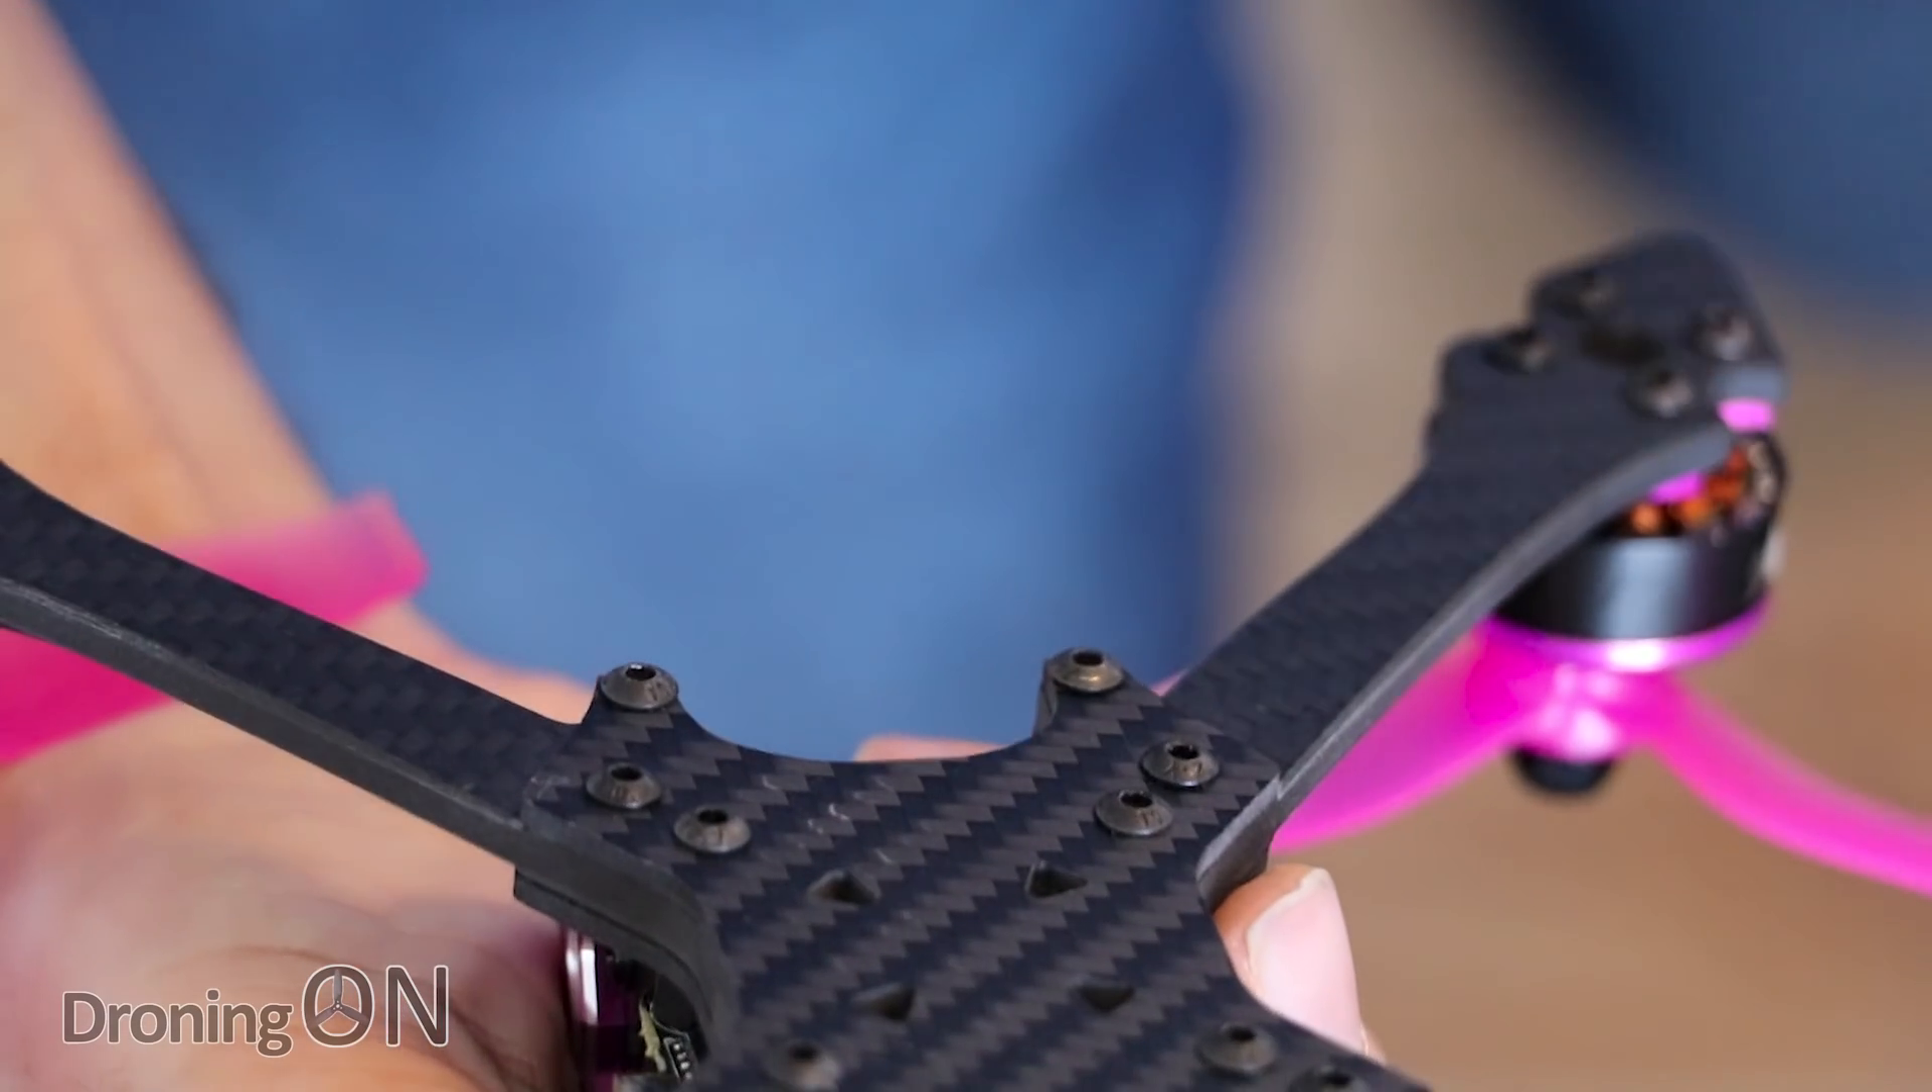If we look at the underside We've got no recessed screws on here They're all sticking out.